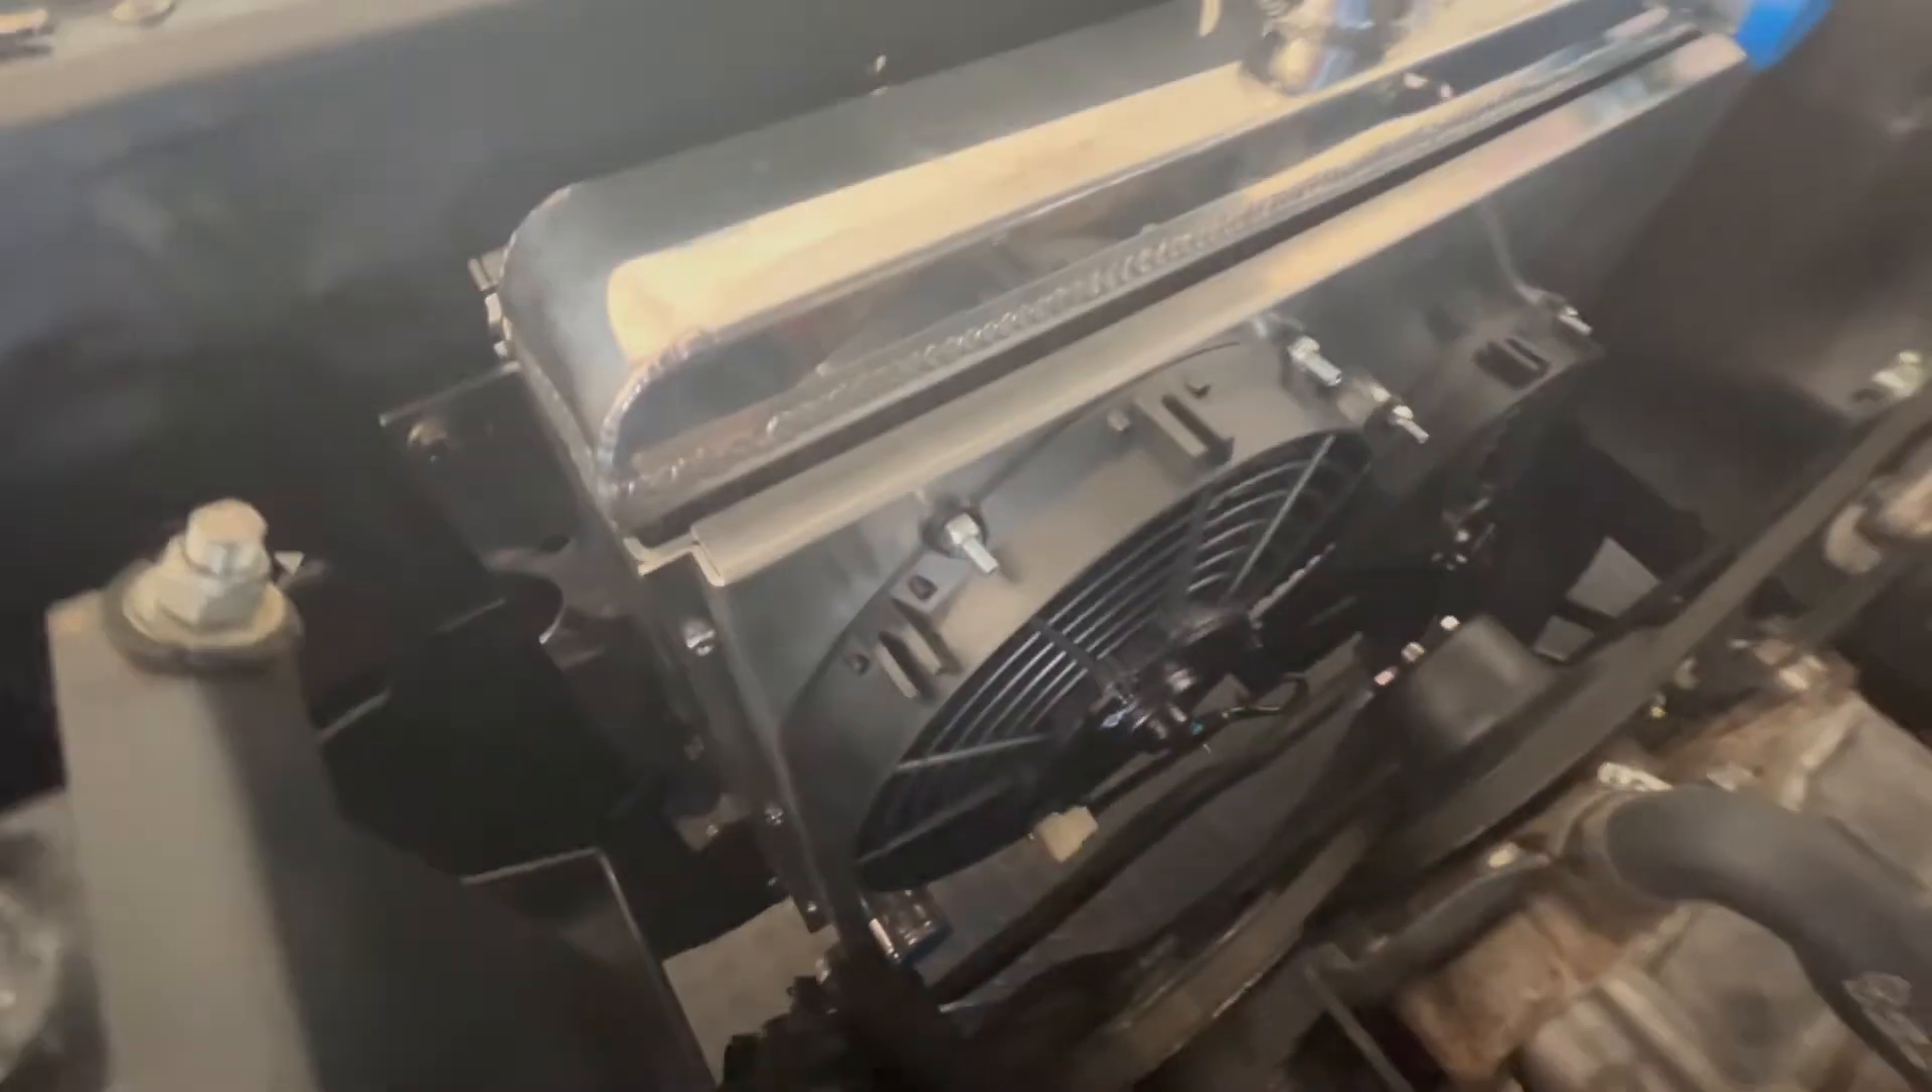The new radiator is in.